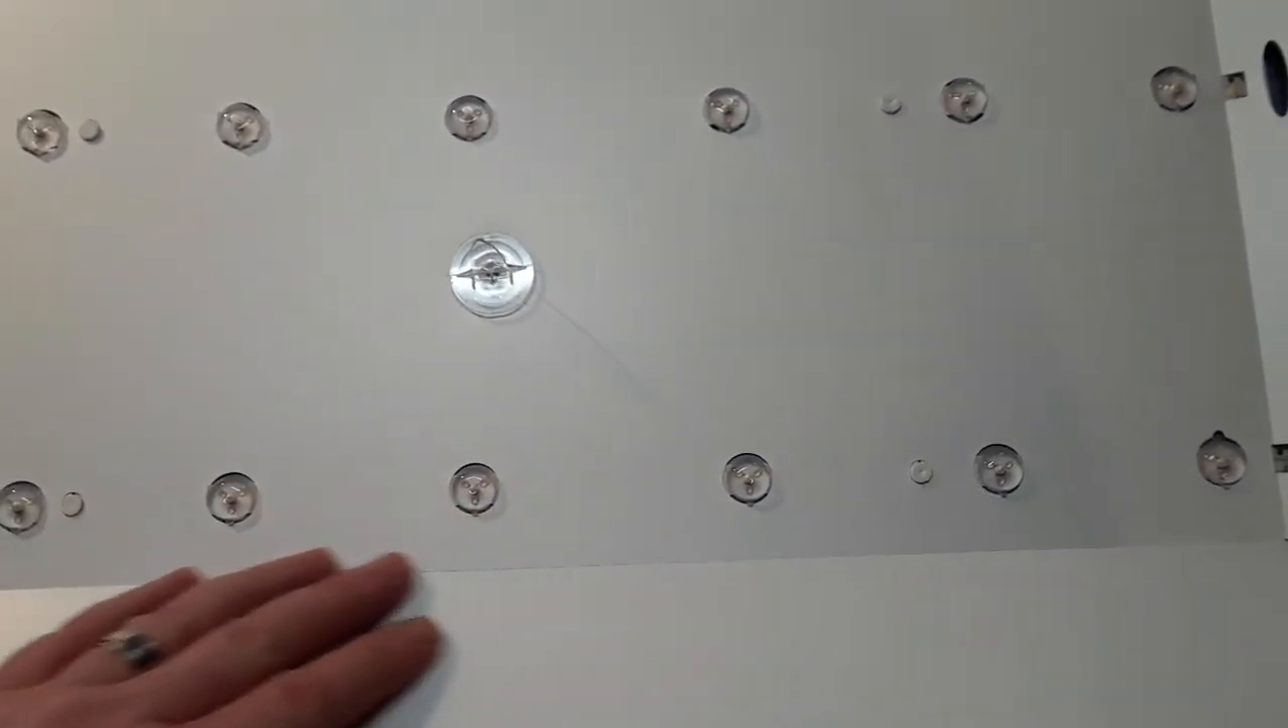So now we've gained access to the LEDs.